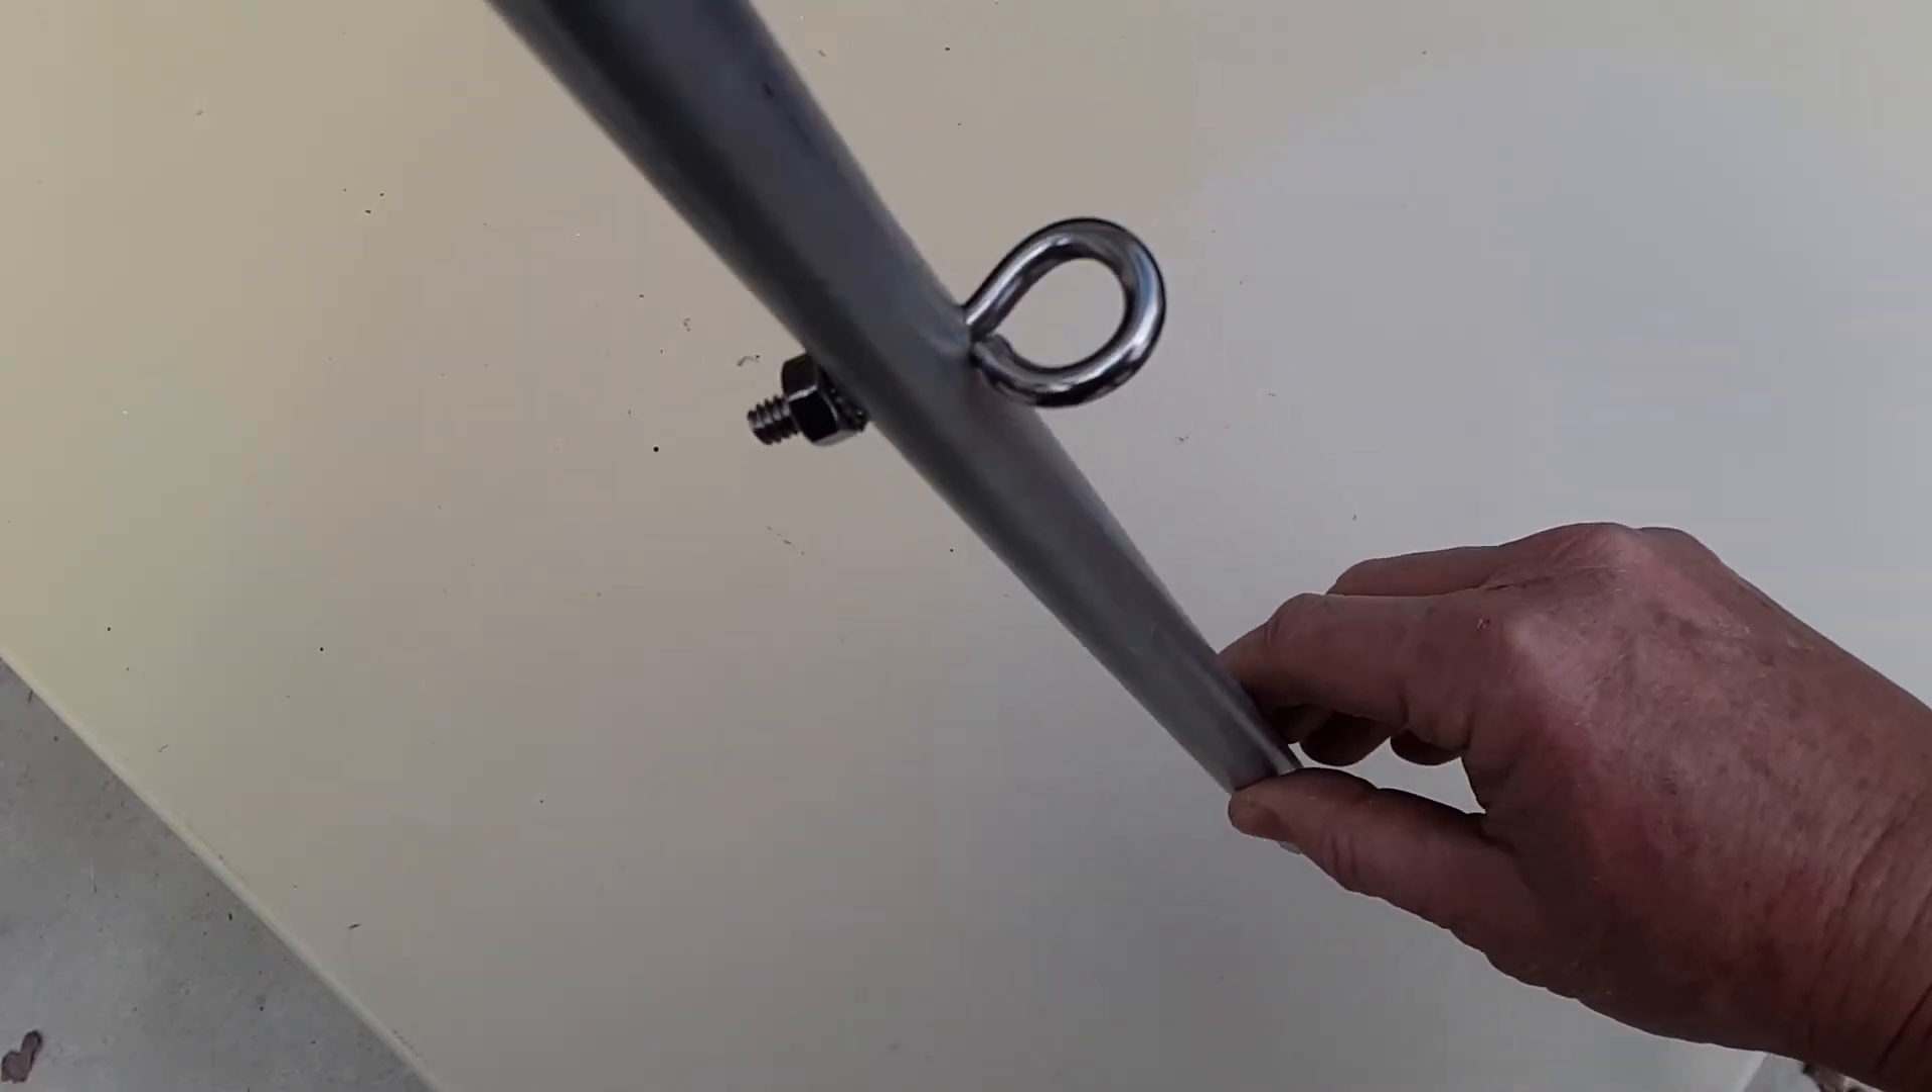So here's the EMT conduit after I drilled the hole through the diameter and then attached my eye bolt there which is going to hook up to the paracord.